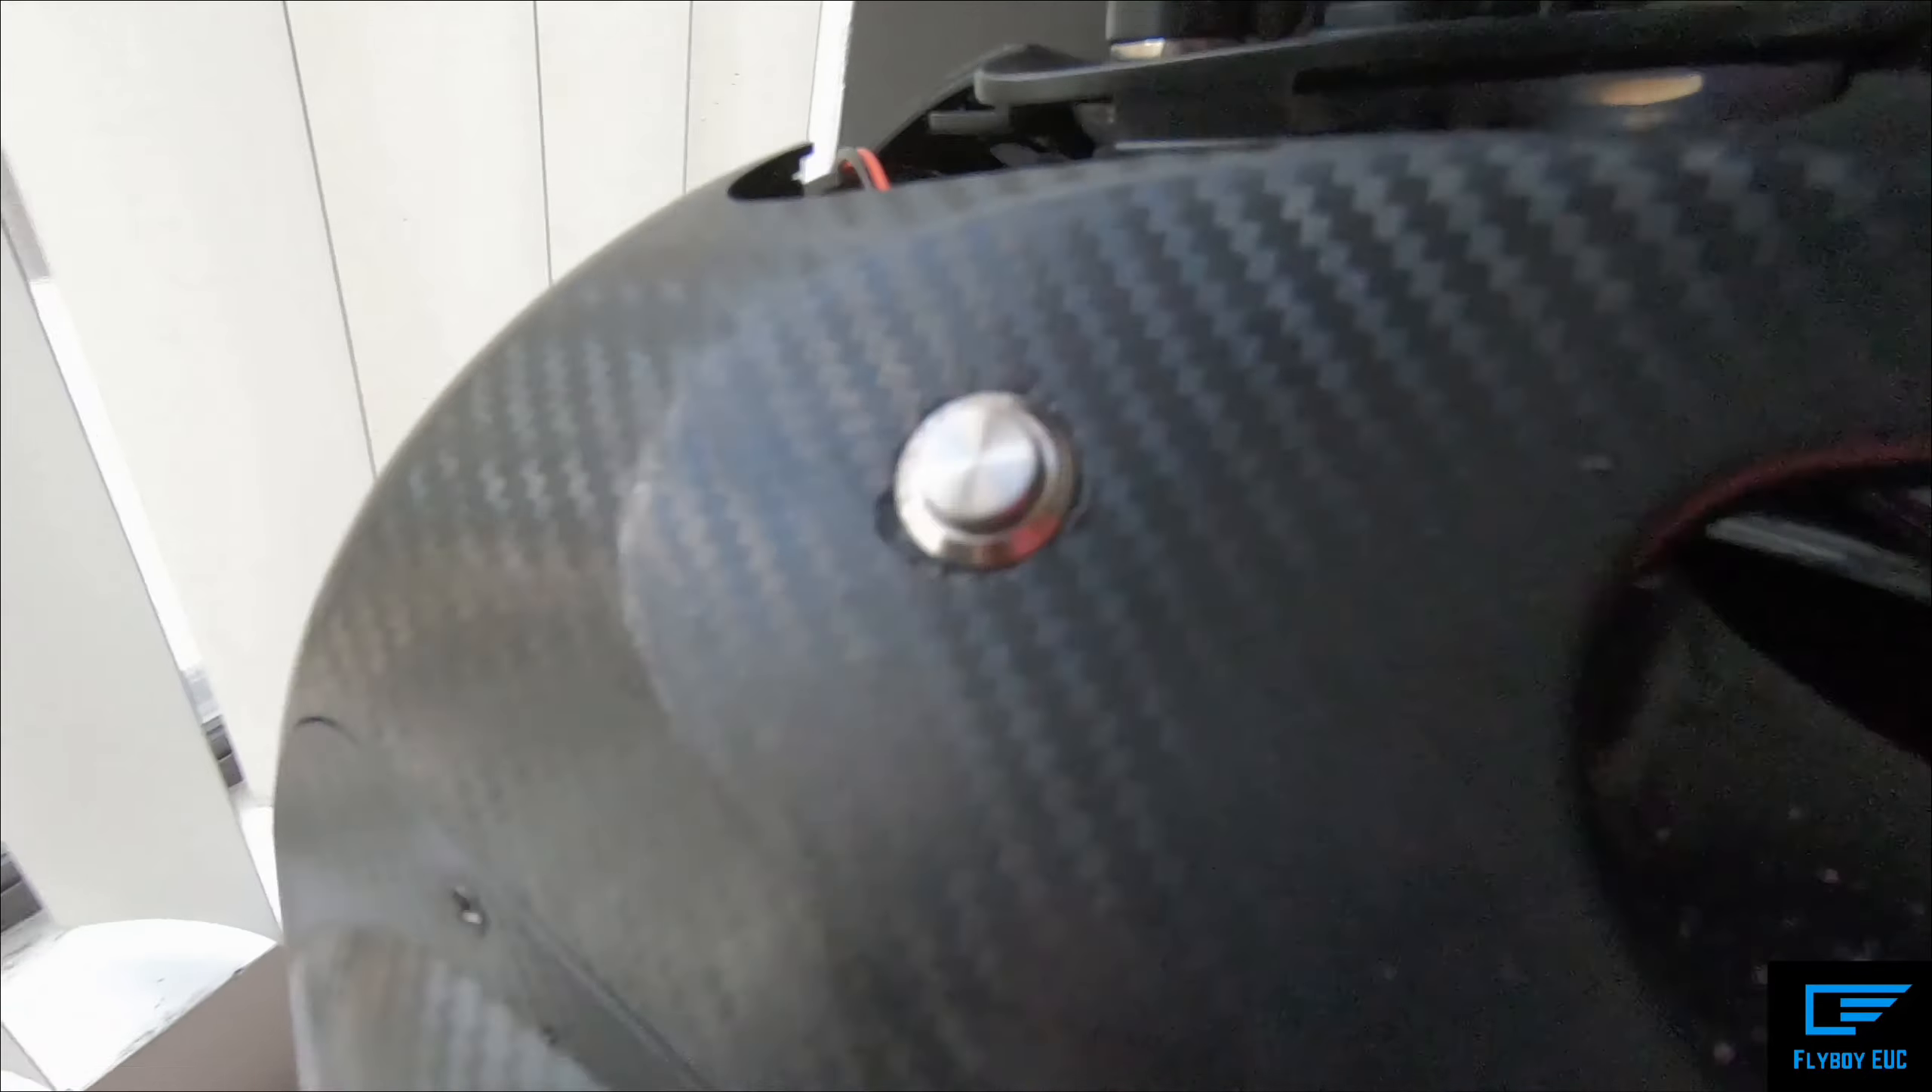Oh, the button is in now.